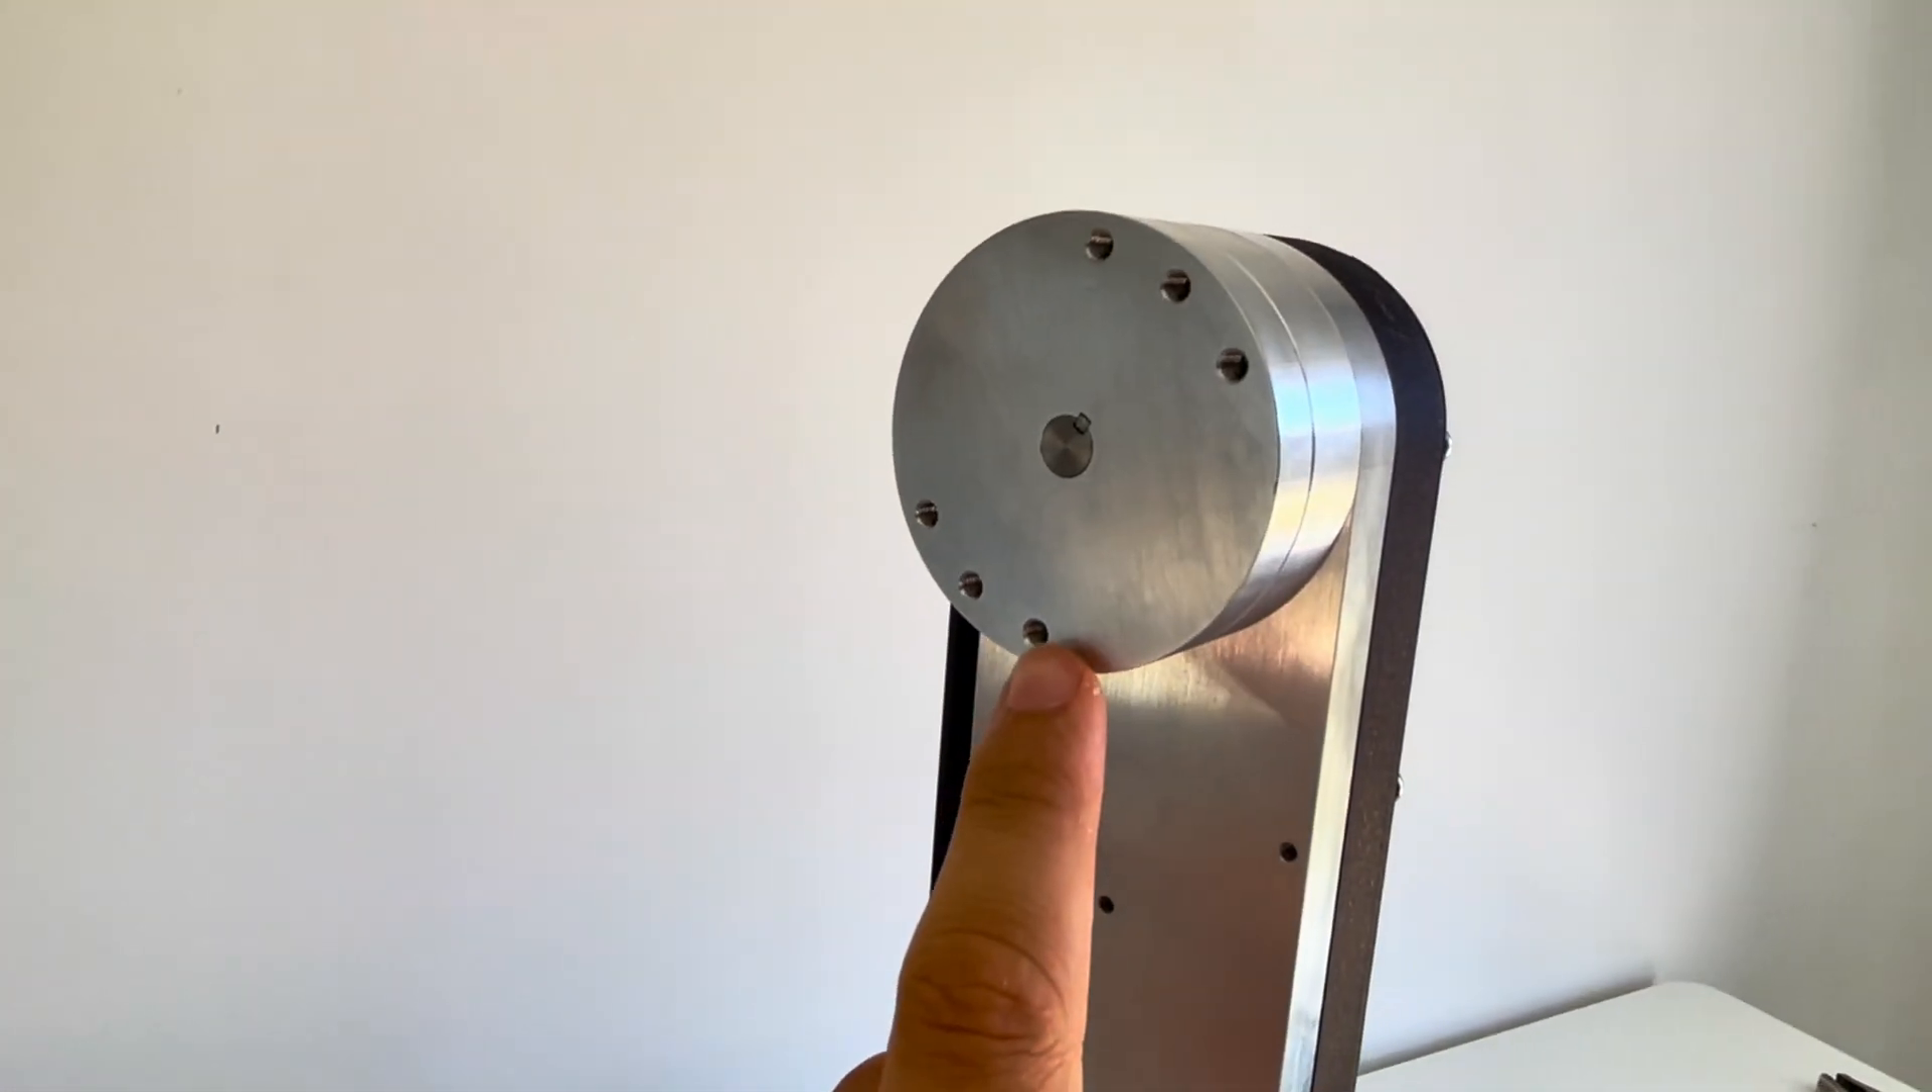We have just installed joint 3 at the end of the main arm.